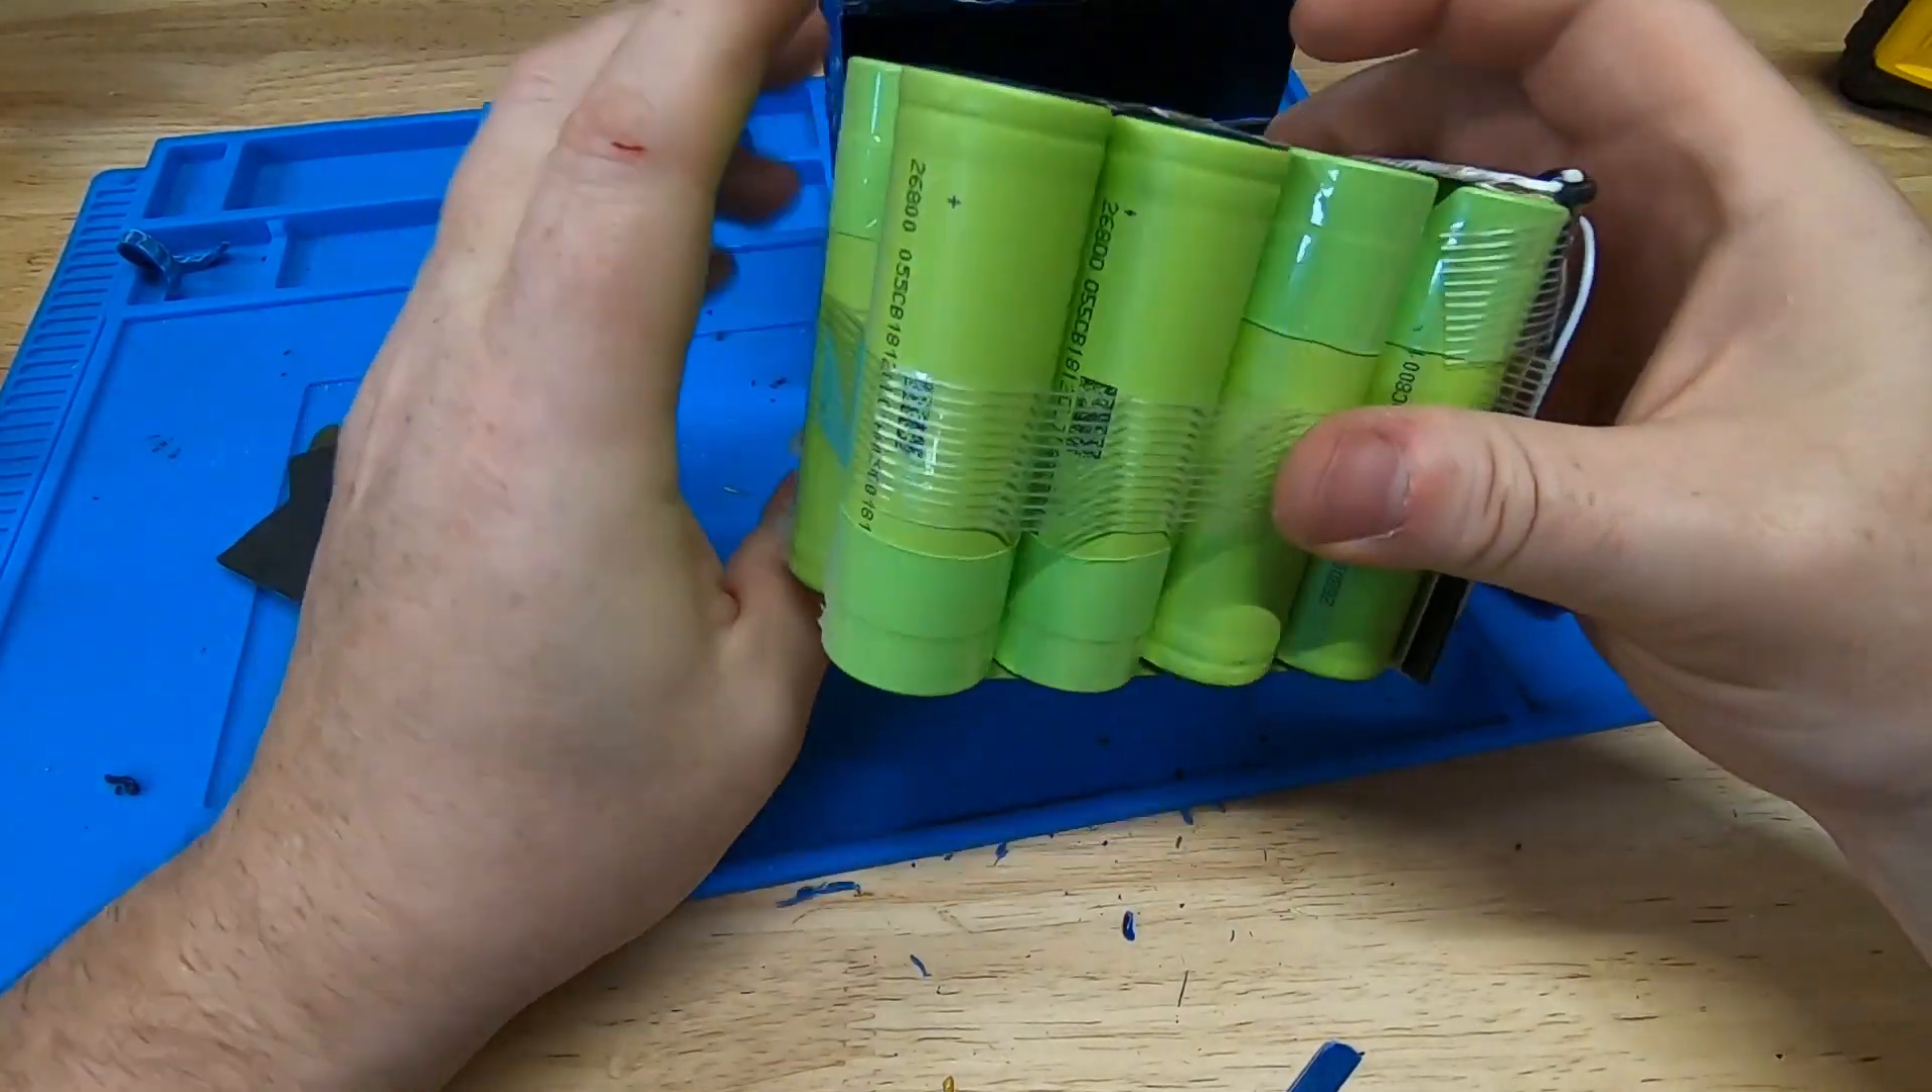I also really do not like that these series cells are touching each other.